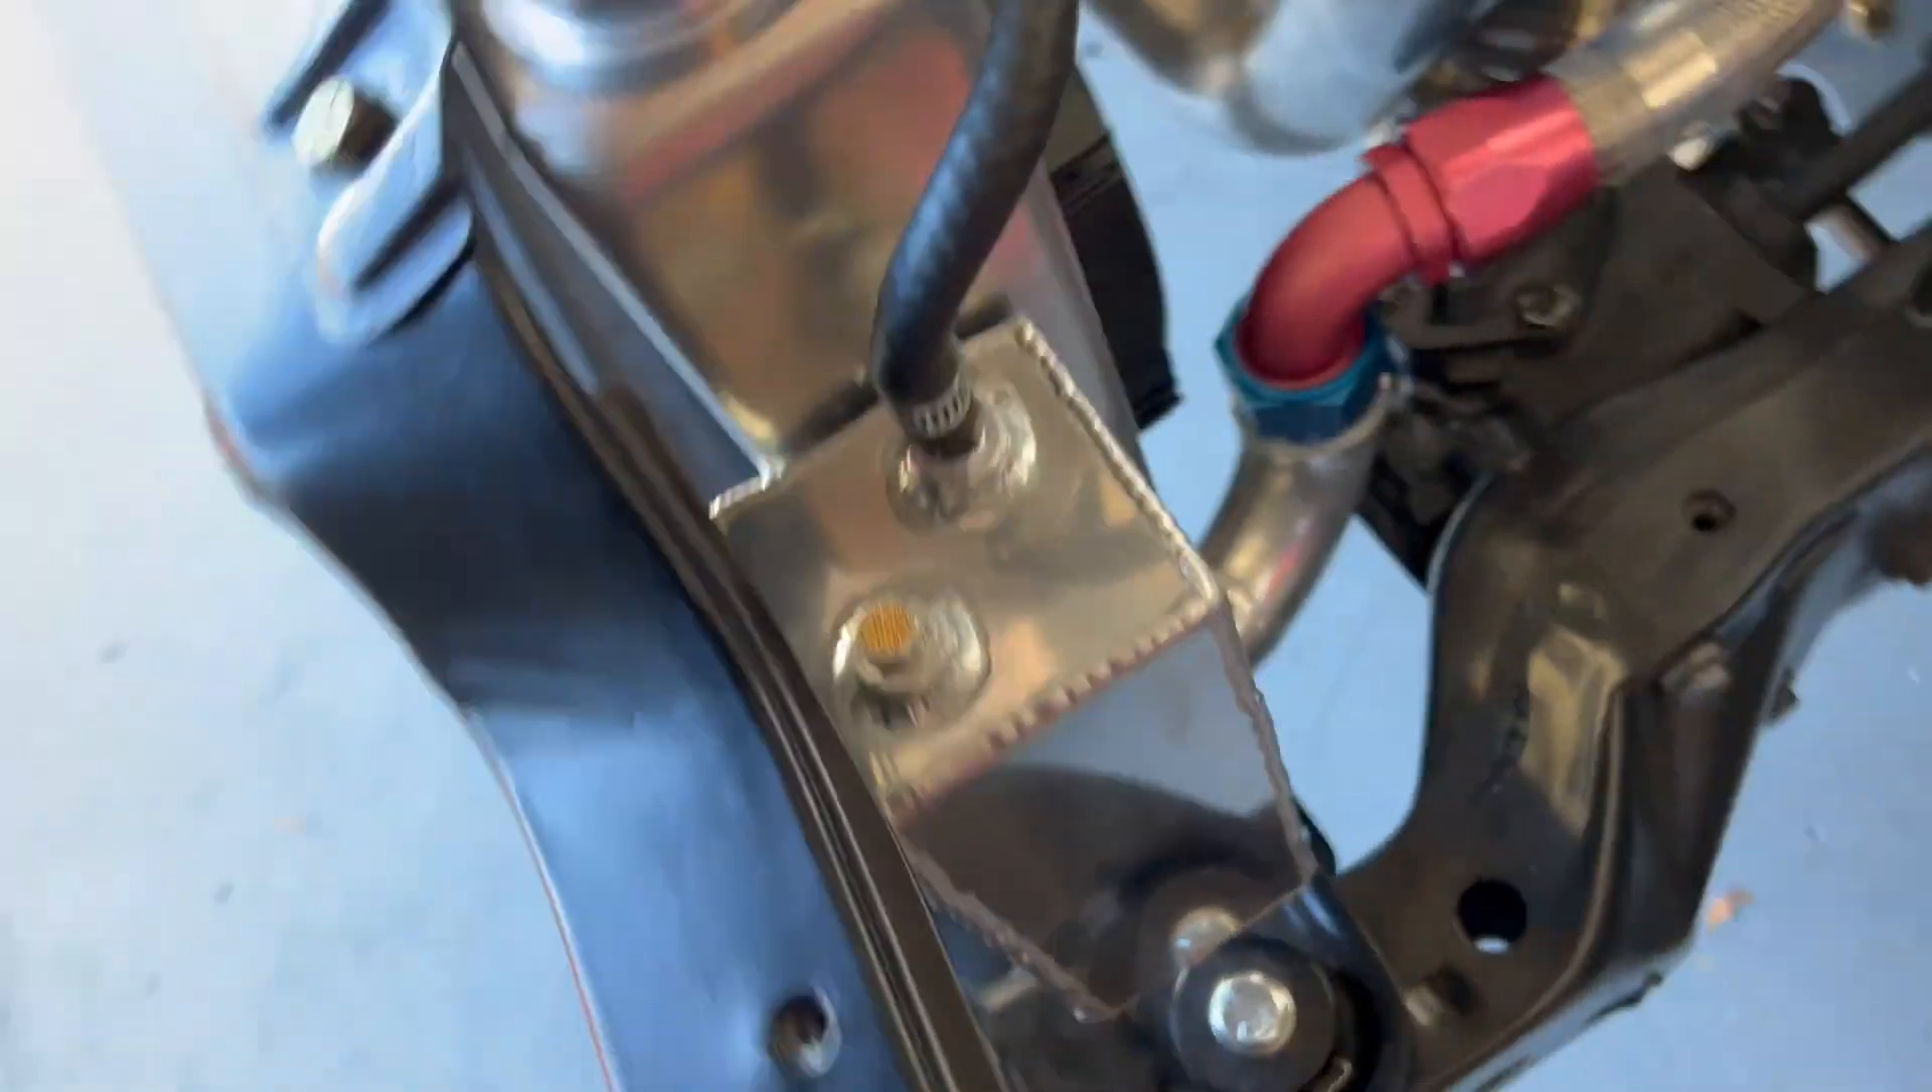We got our nifty little recovery tank all welded up.